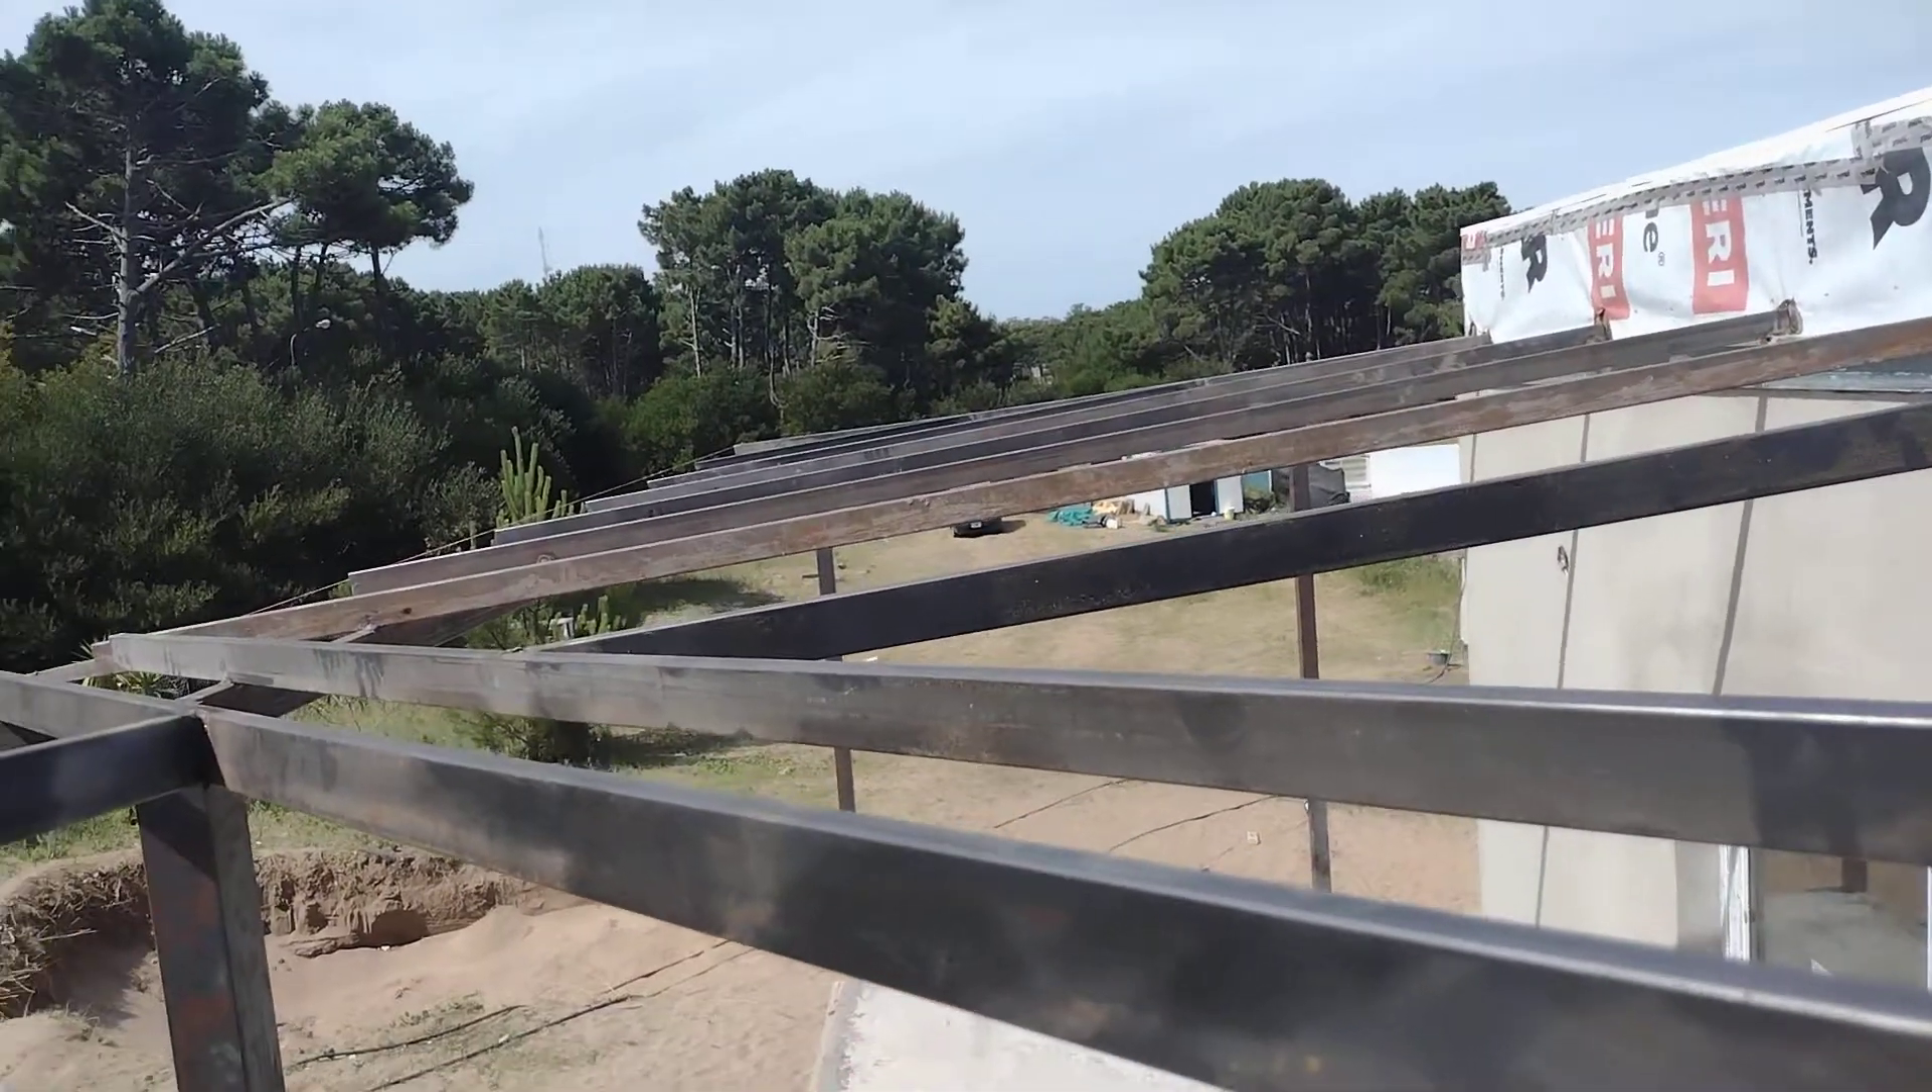Tenemos la perfilería del techo. Ya colocada.